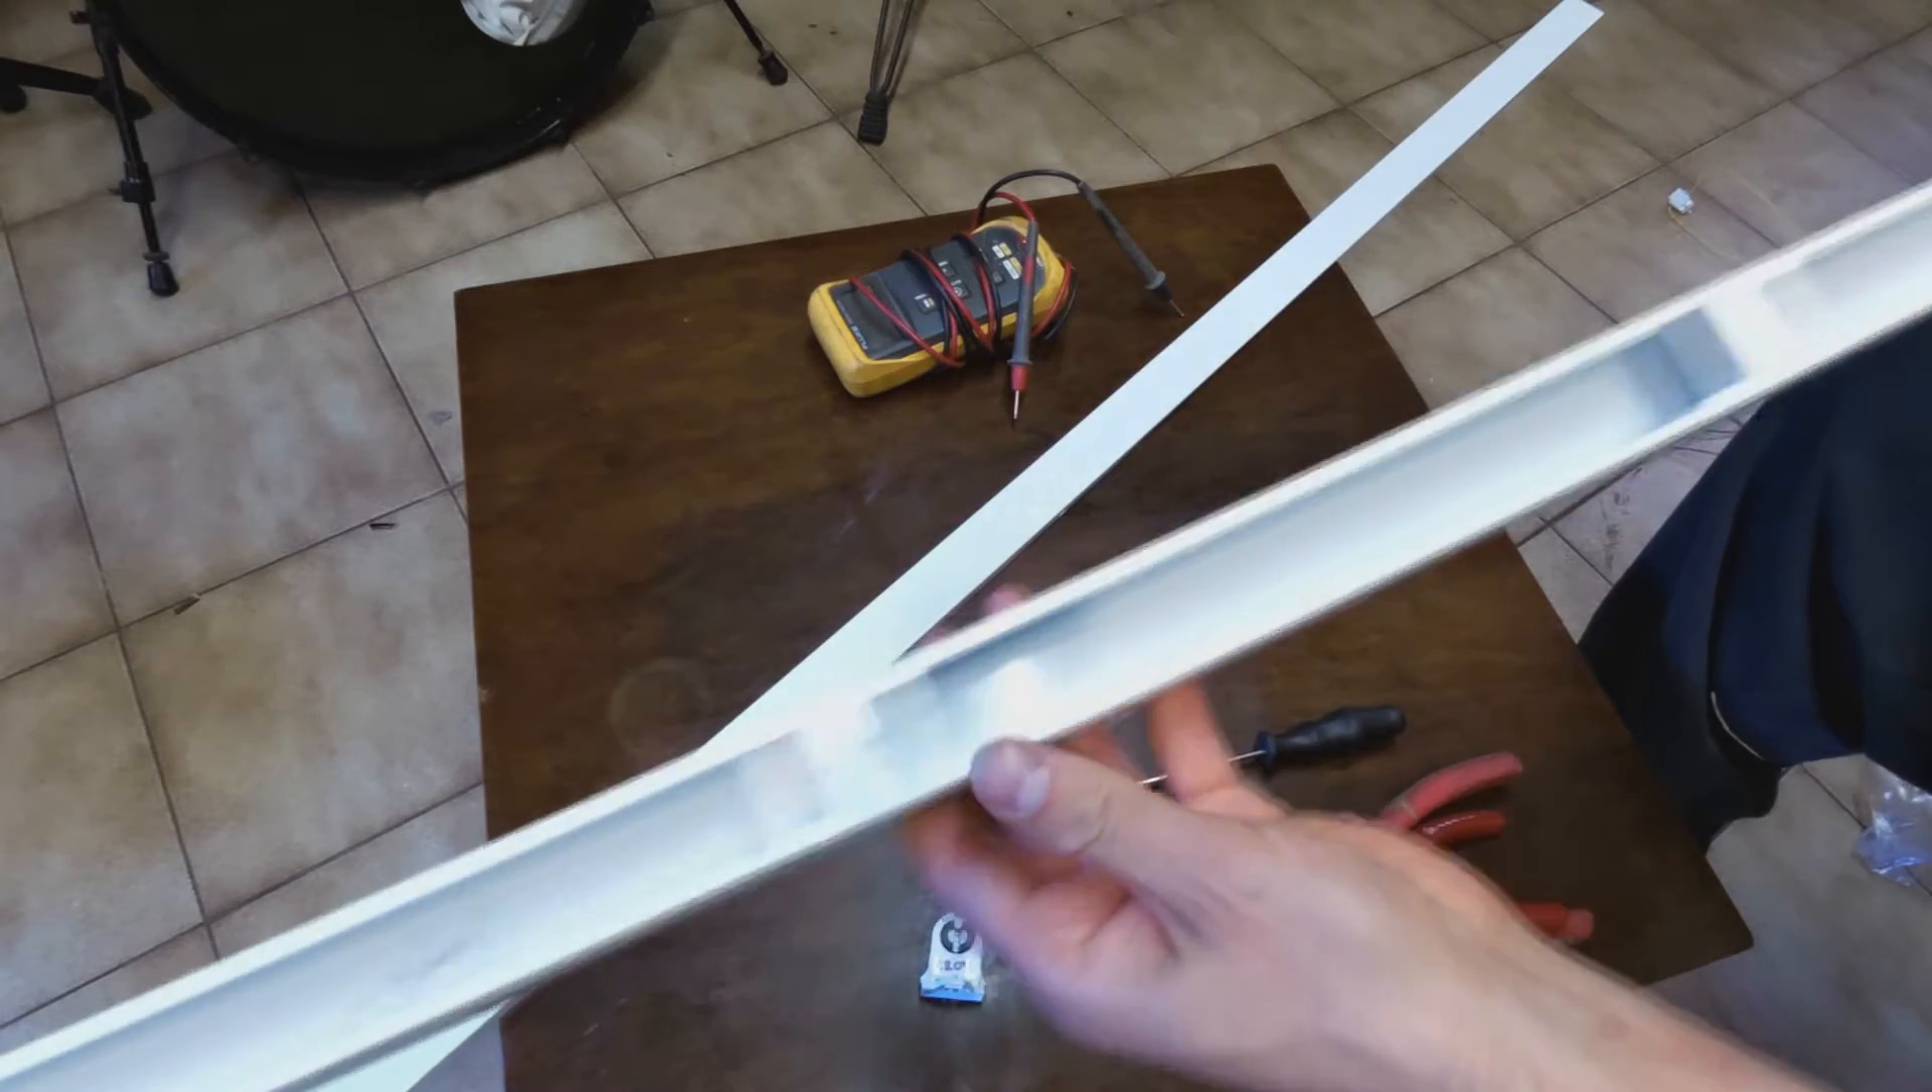So now I just have the housing itself as you can see there's nothing in here.